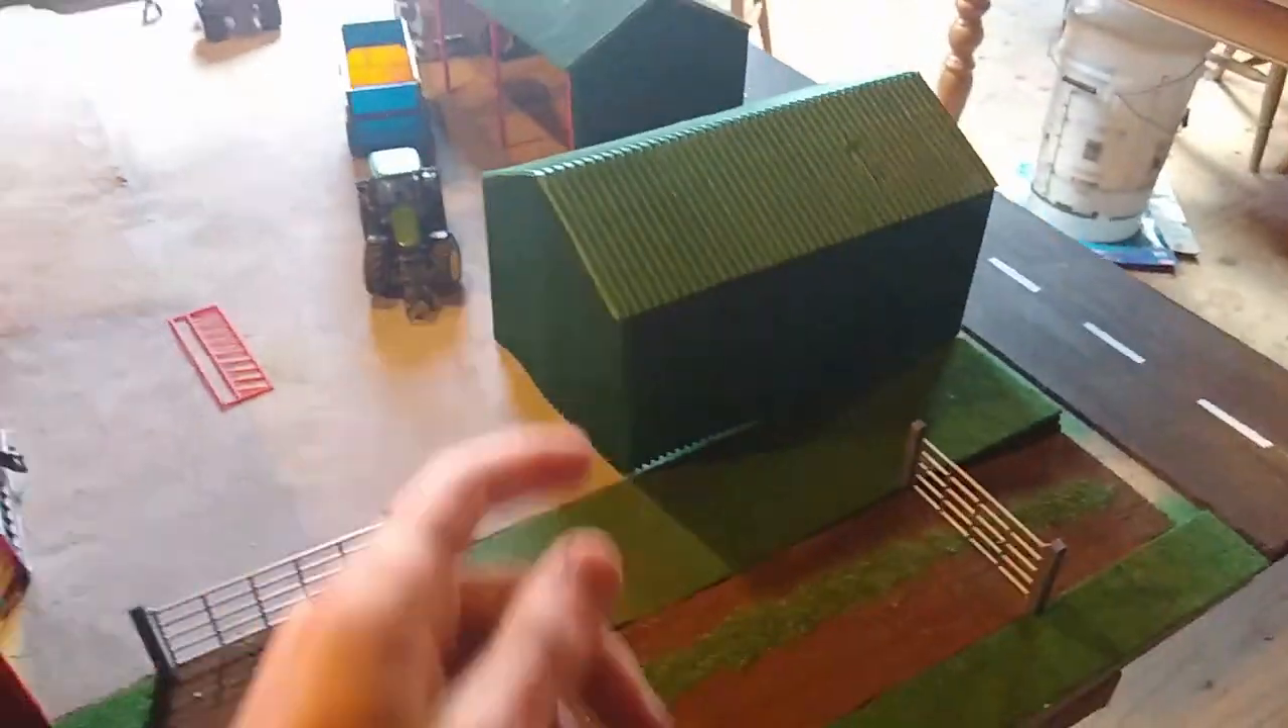I've got the two sheds in now I made them both.